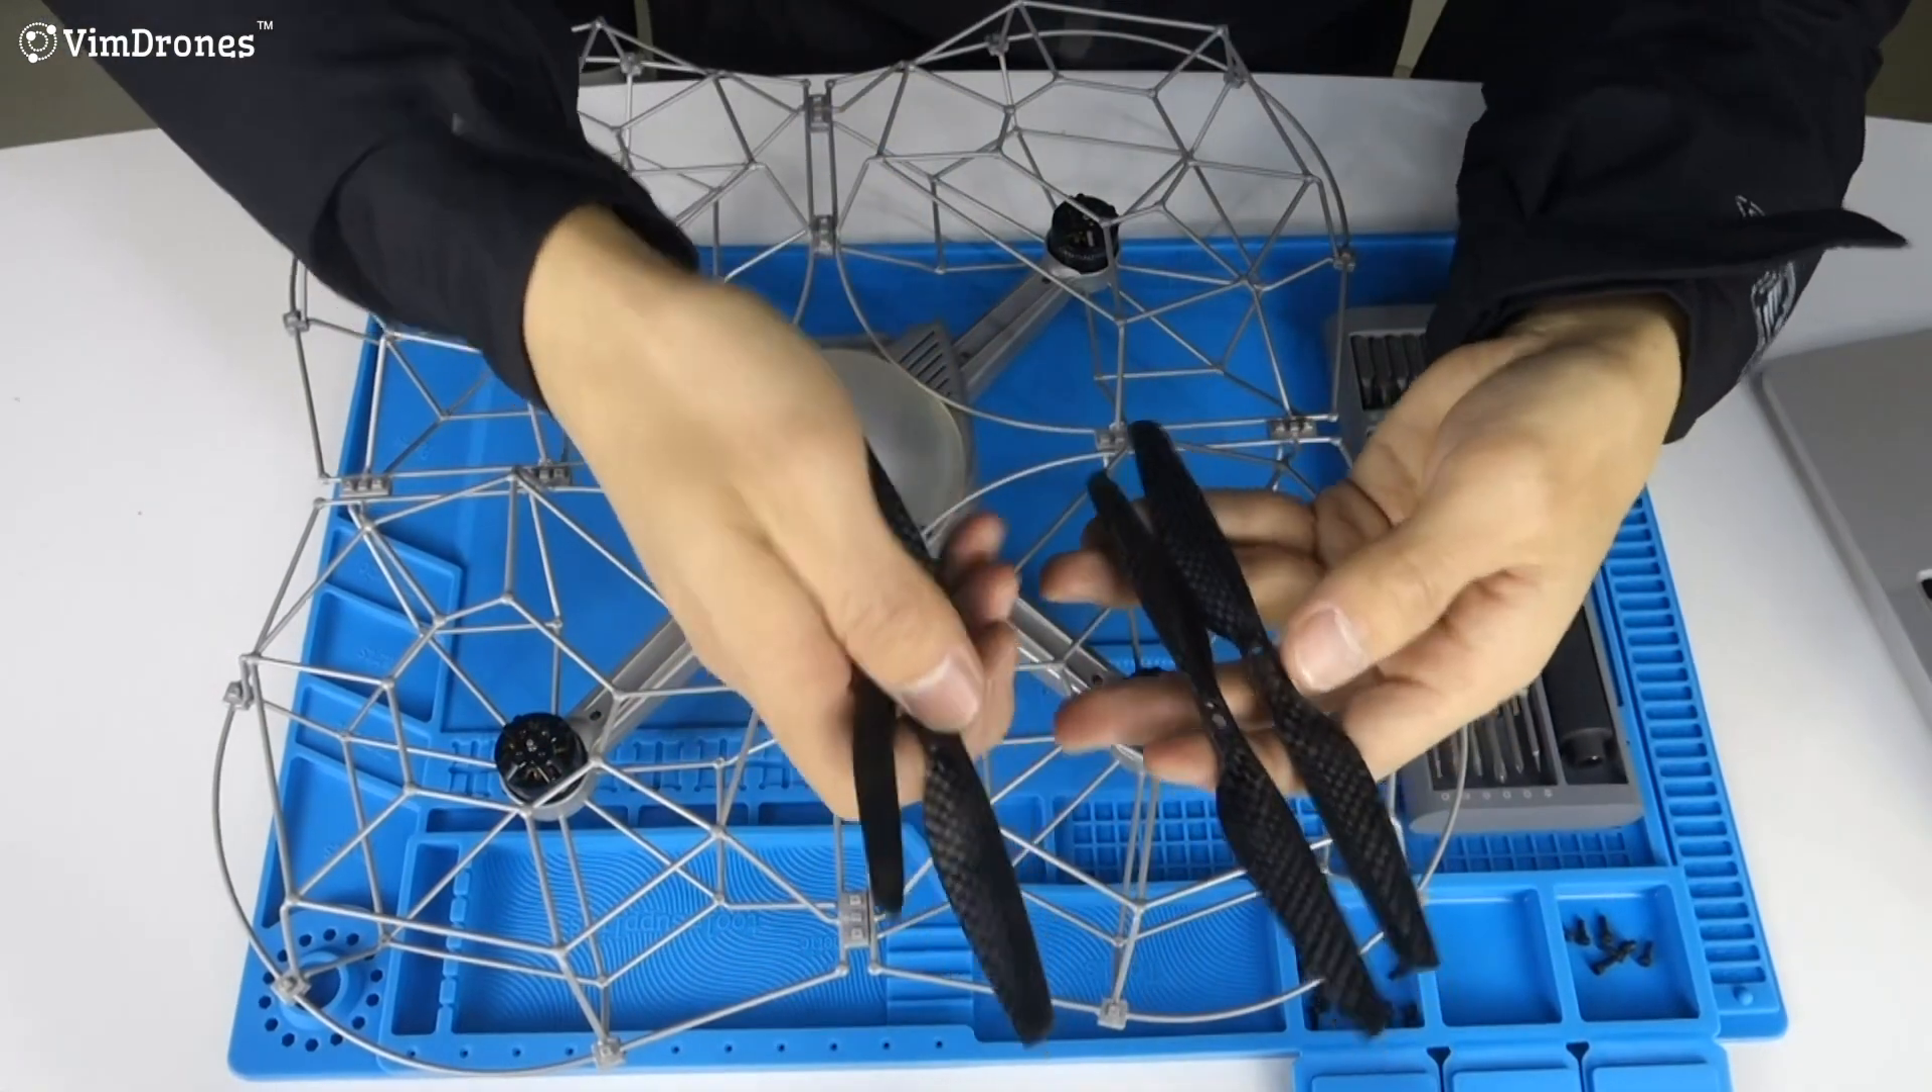Now we have uninstalled all the propellers.